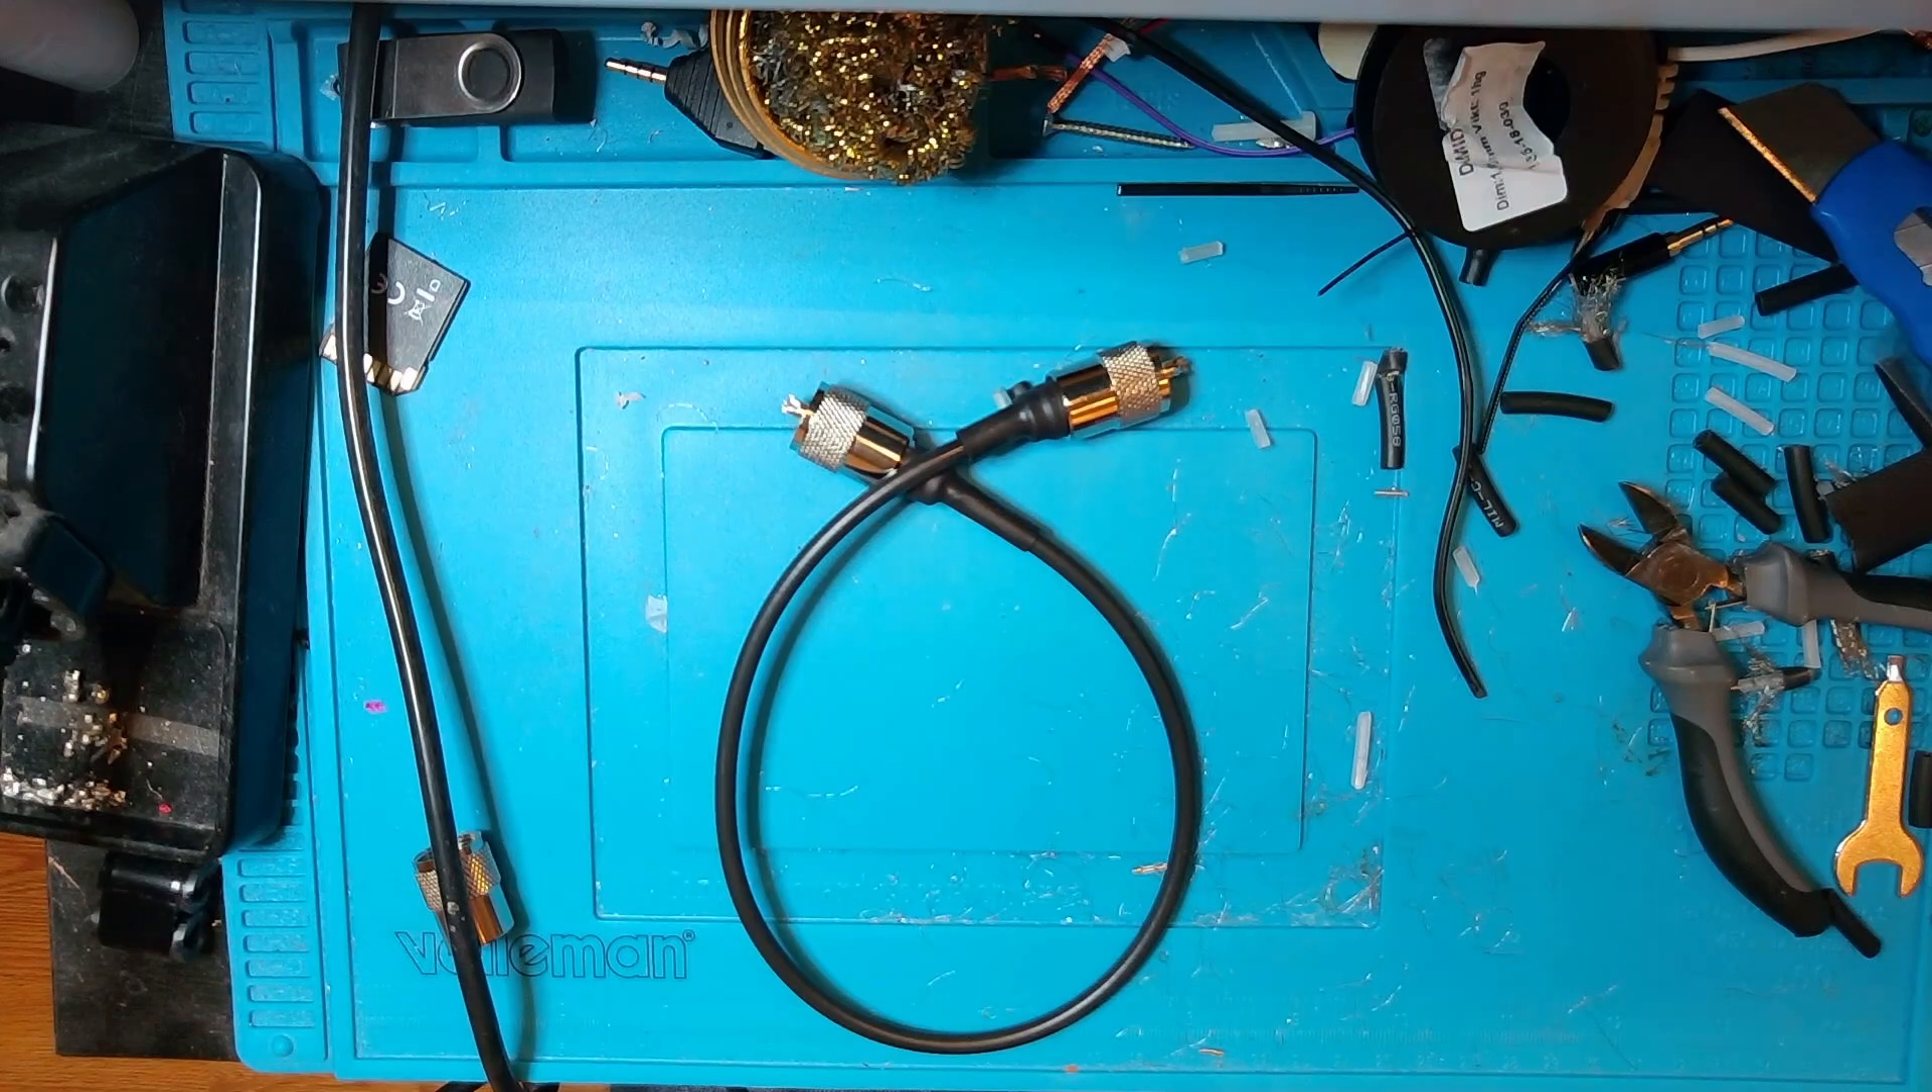That's one piece piece of coax mounted.